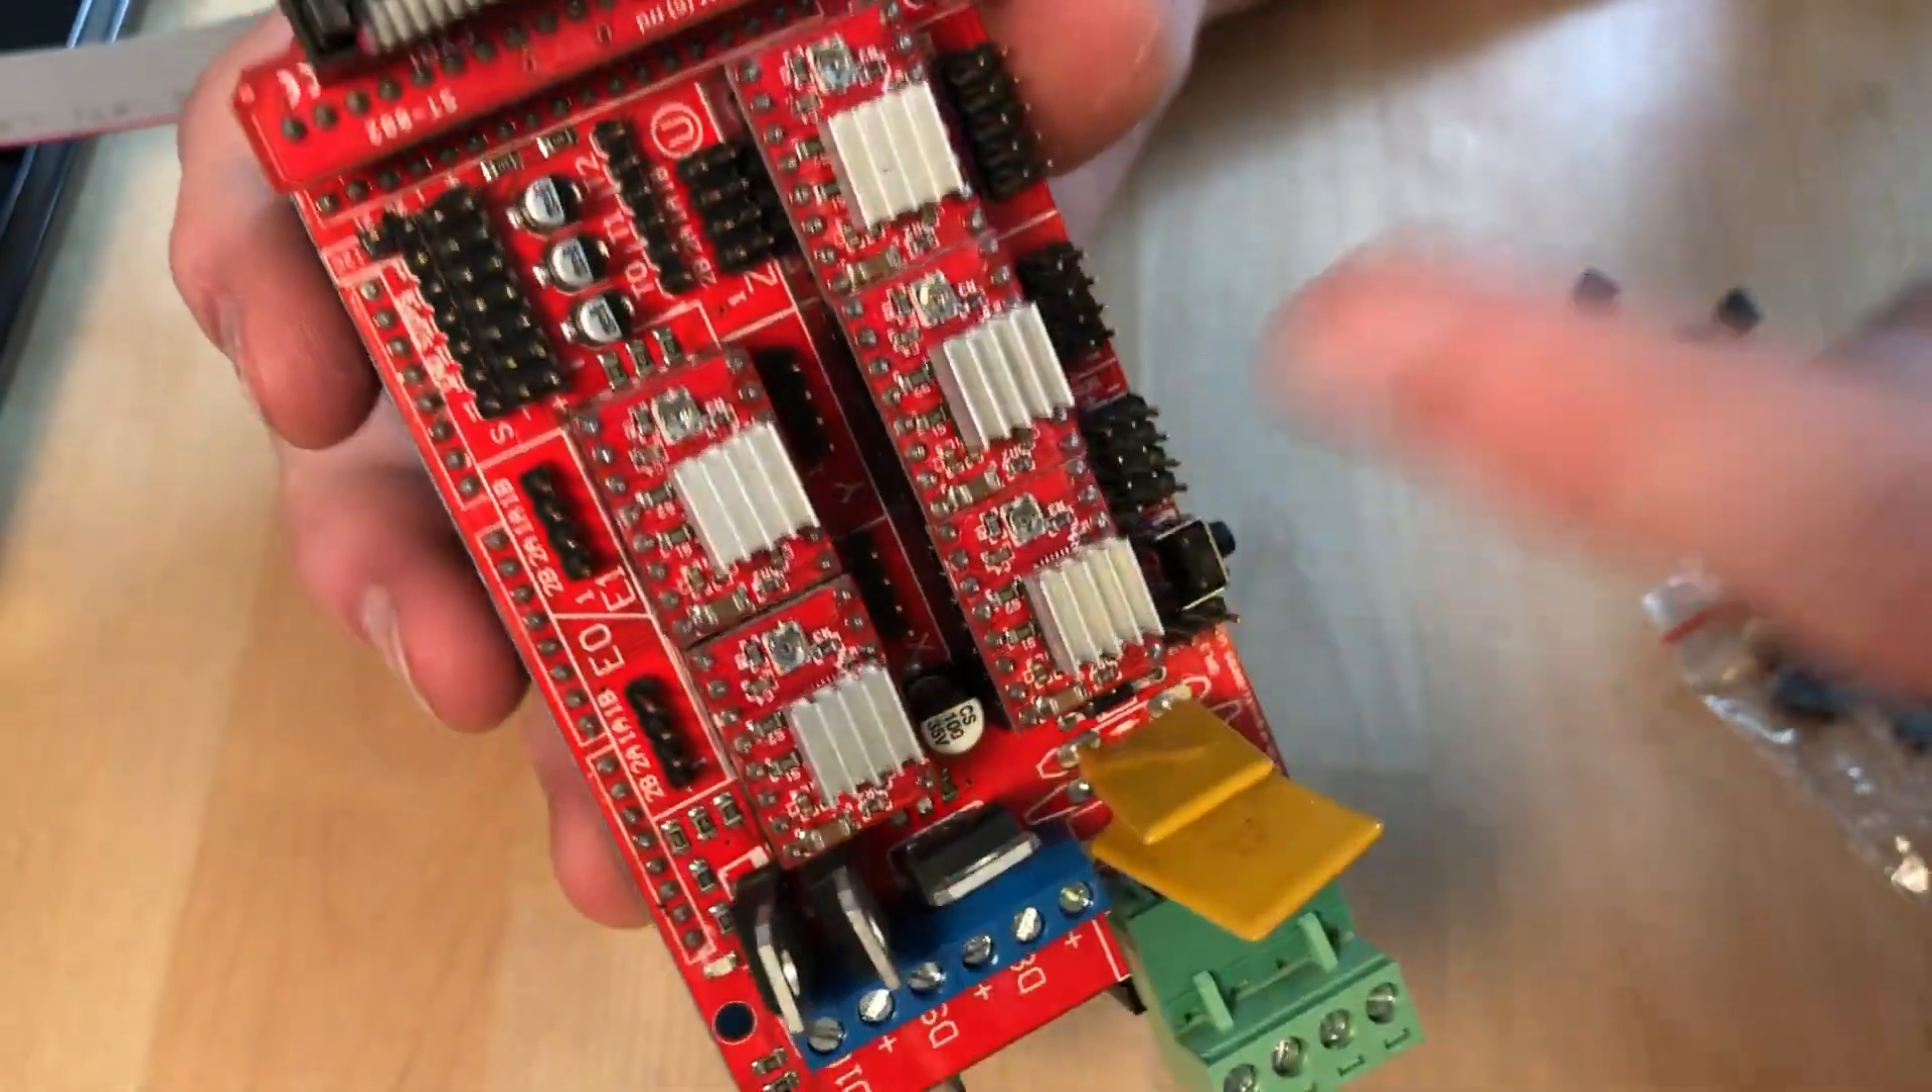So now the stepper motor drivers are all in place.